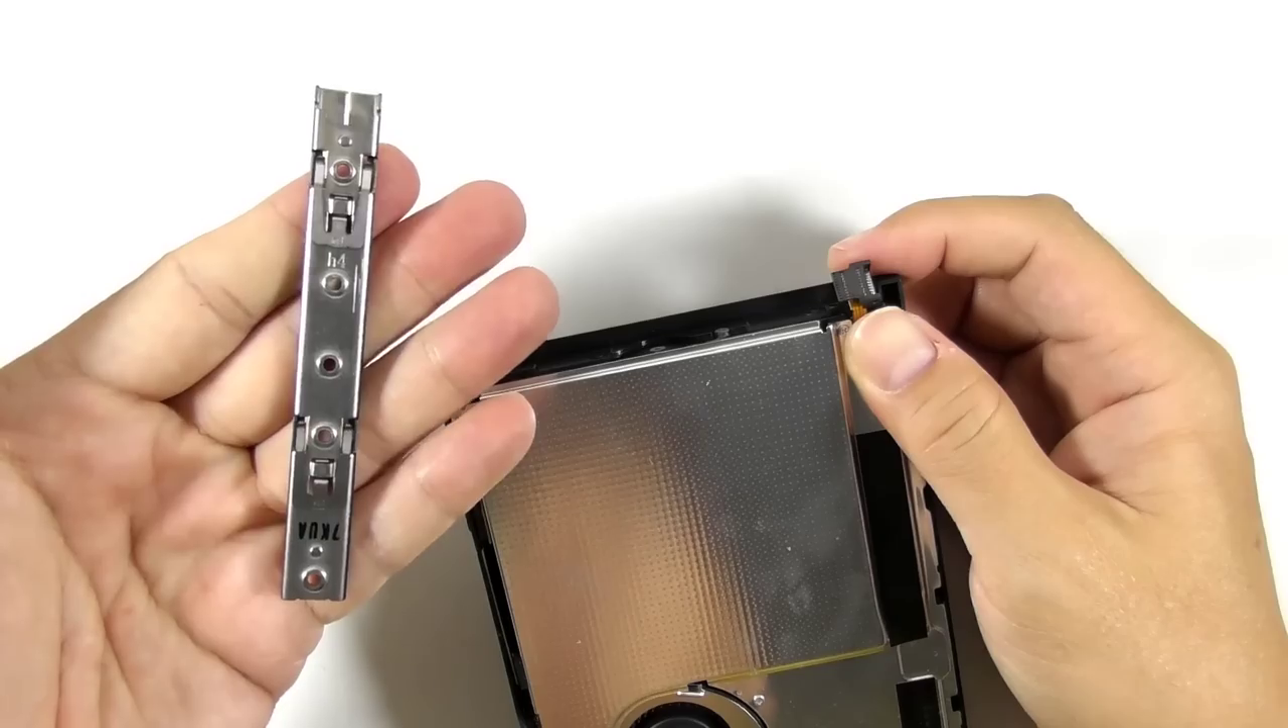Now the slider is fully separated from the main unit.